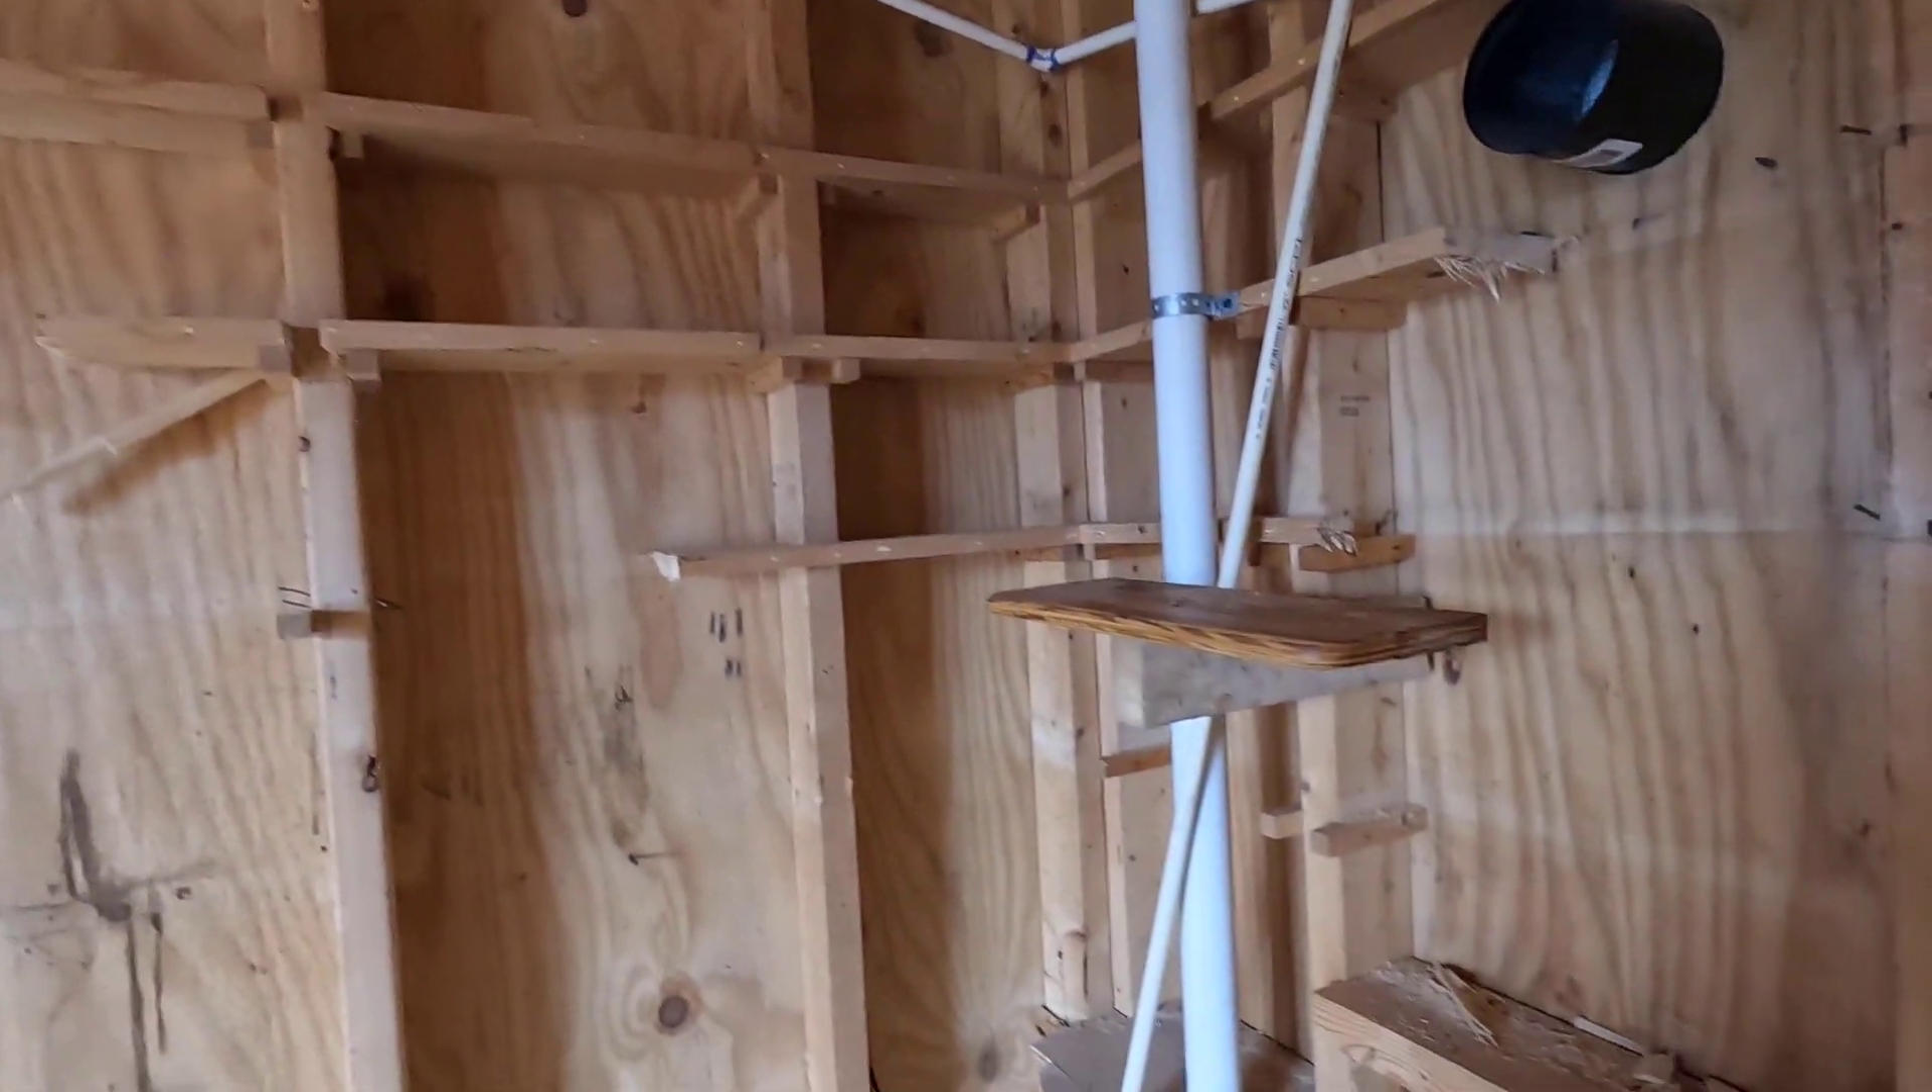I've got to get the rest of this shelving out.